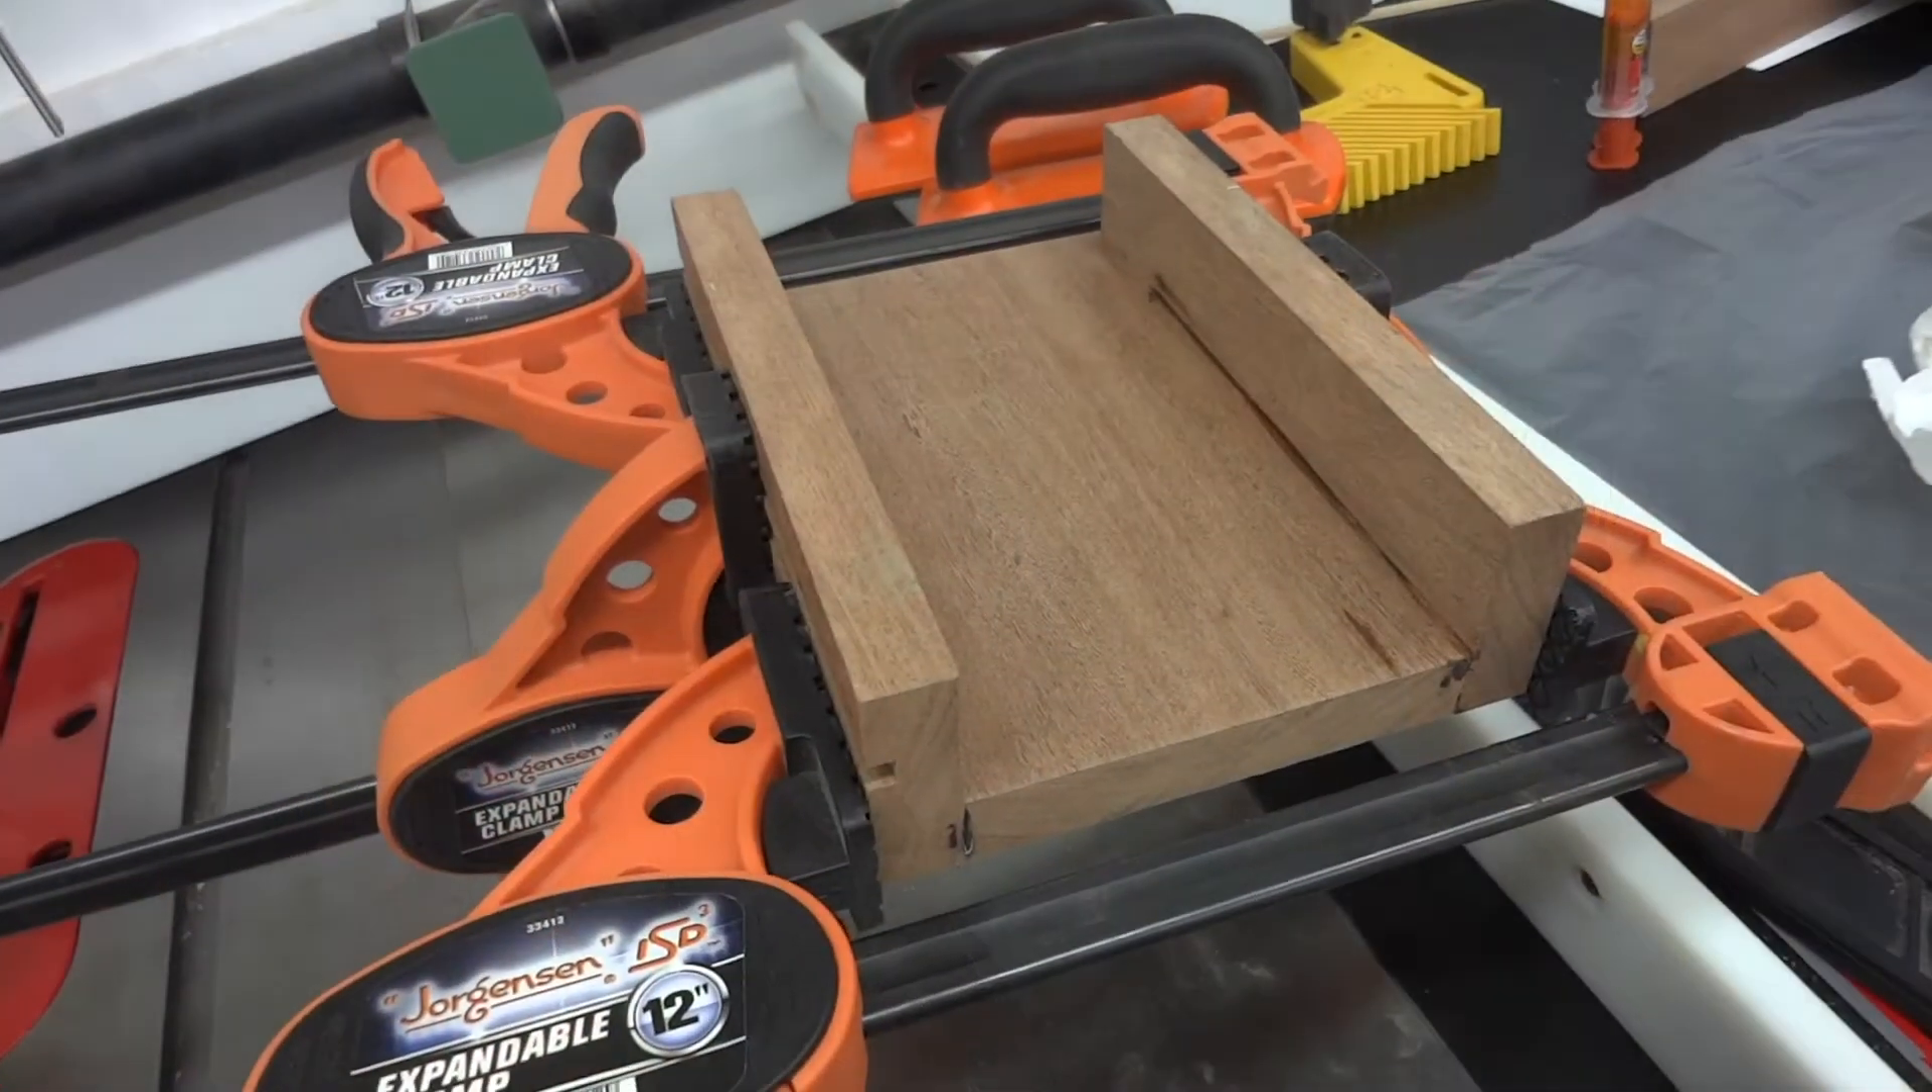OK, now the clamps are on and the pieces aren't sliding around.